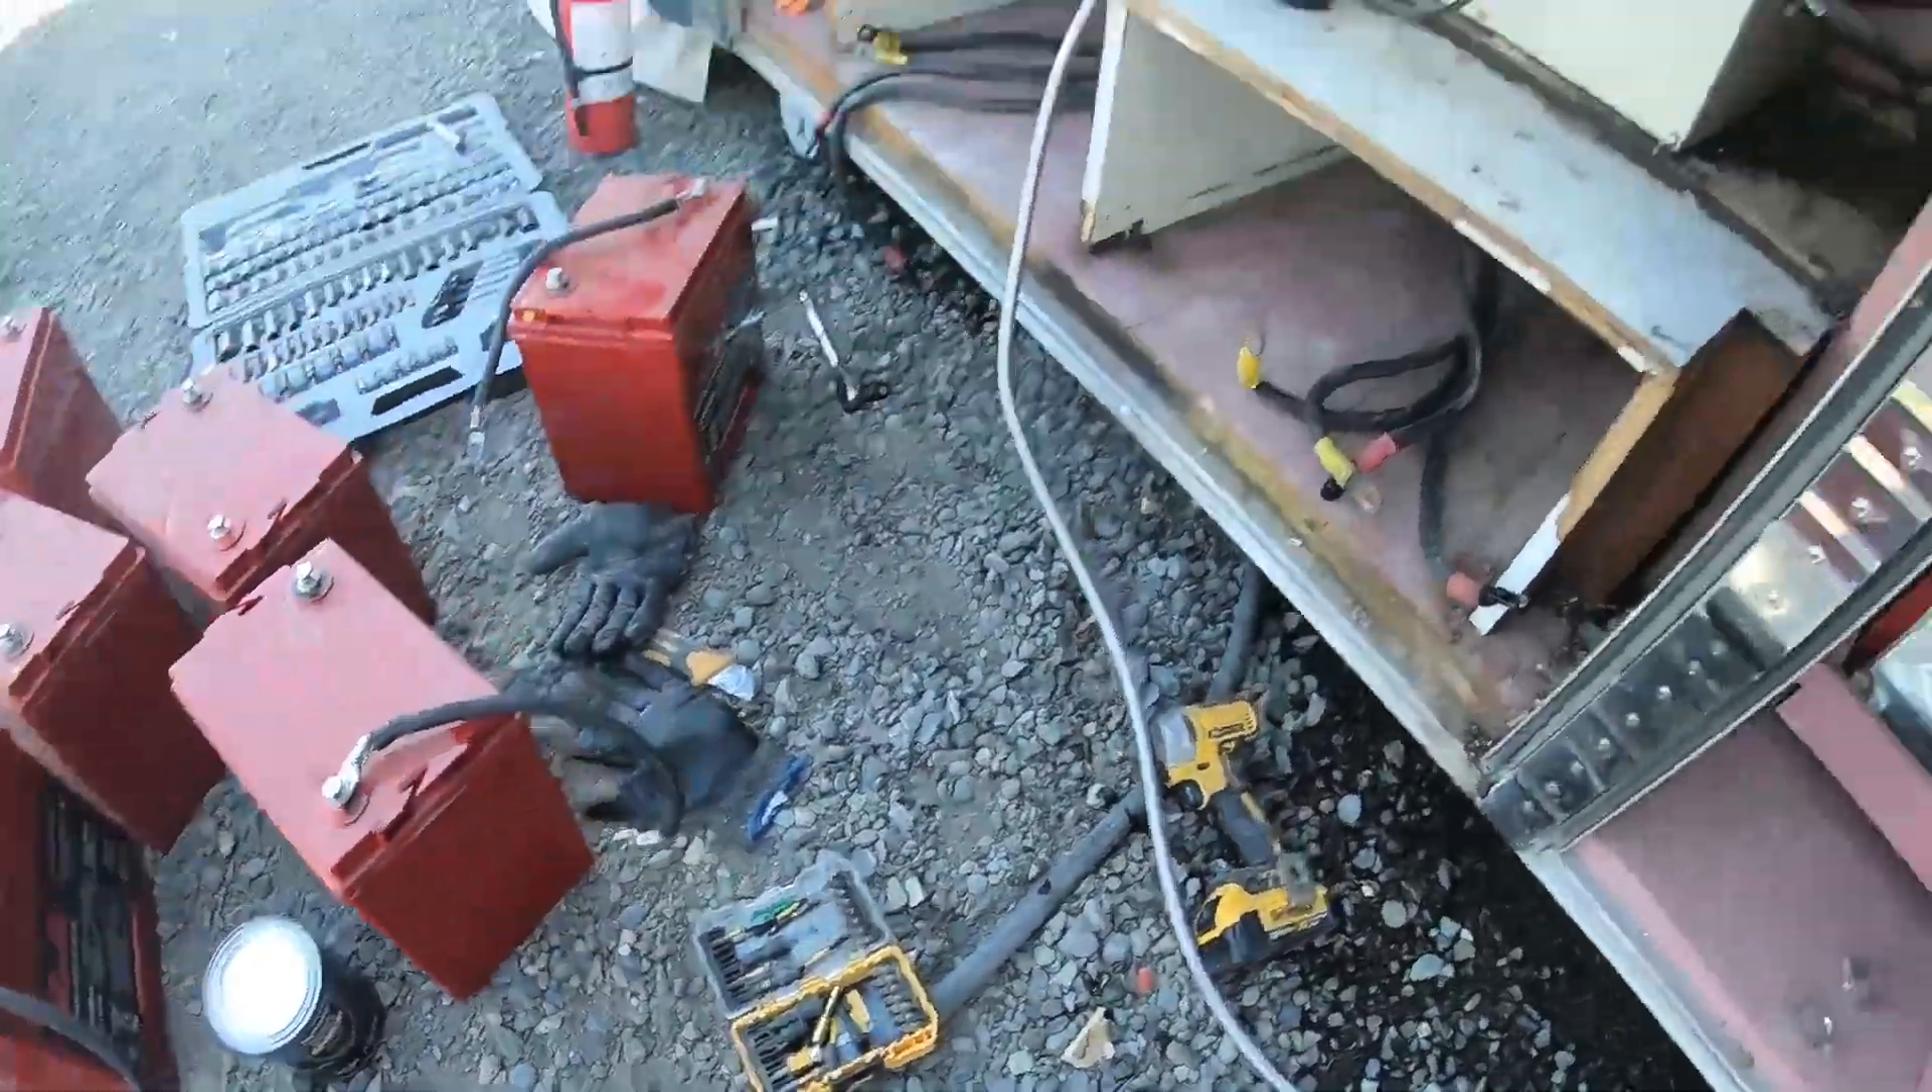All the batteries are out so the bus is dead.